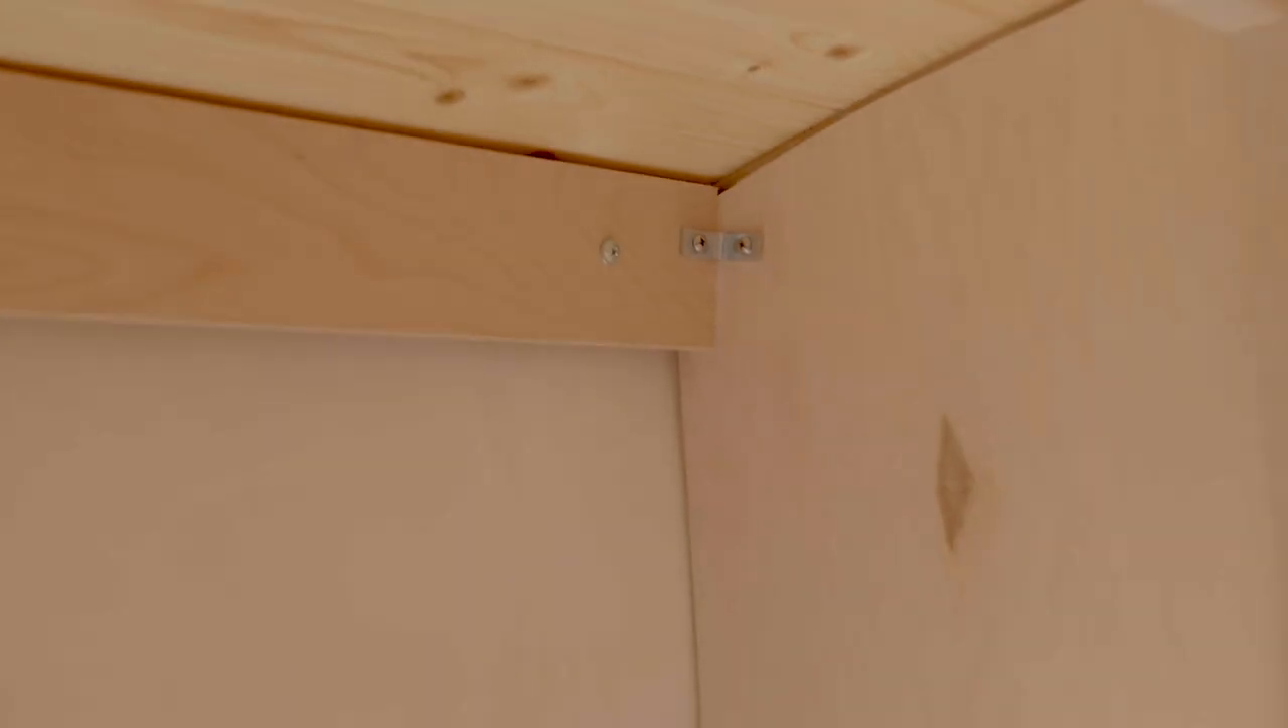We put some l brackets between the nailers just to make sure that it's super sturdy.